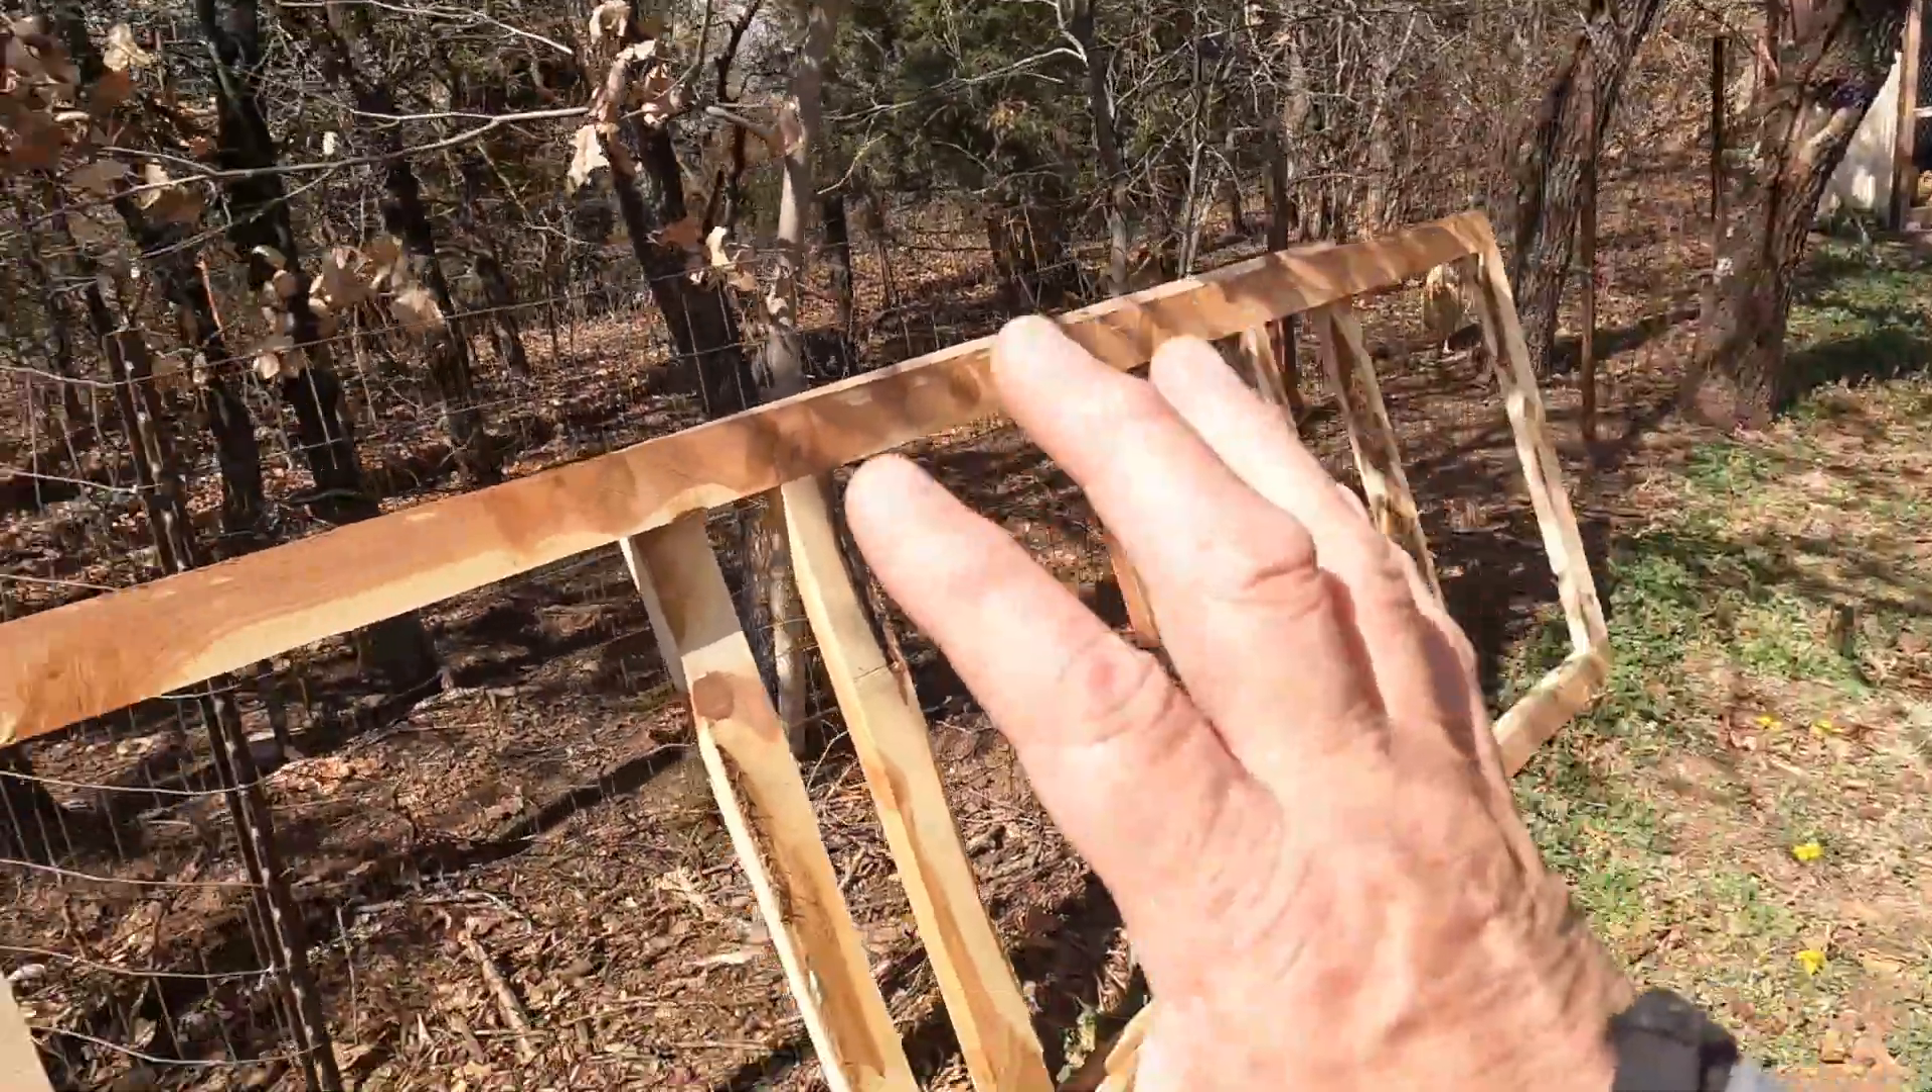I need to put the sheeting on here.